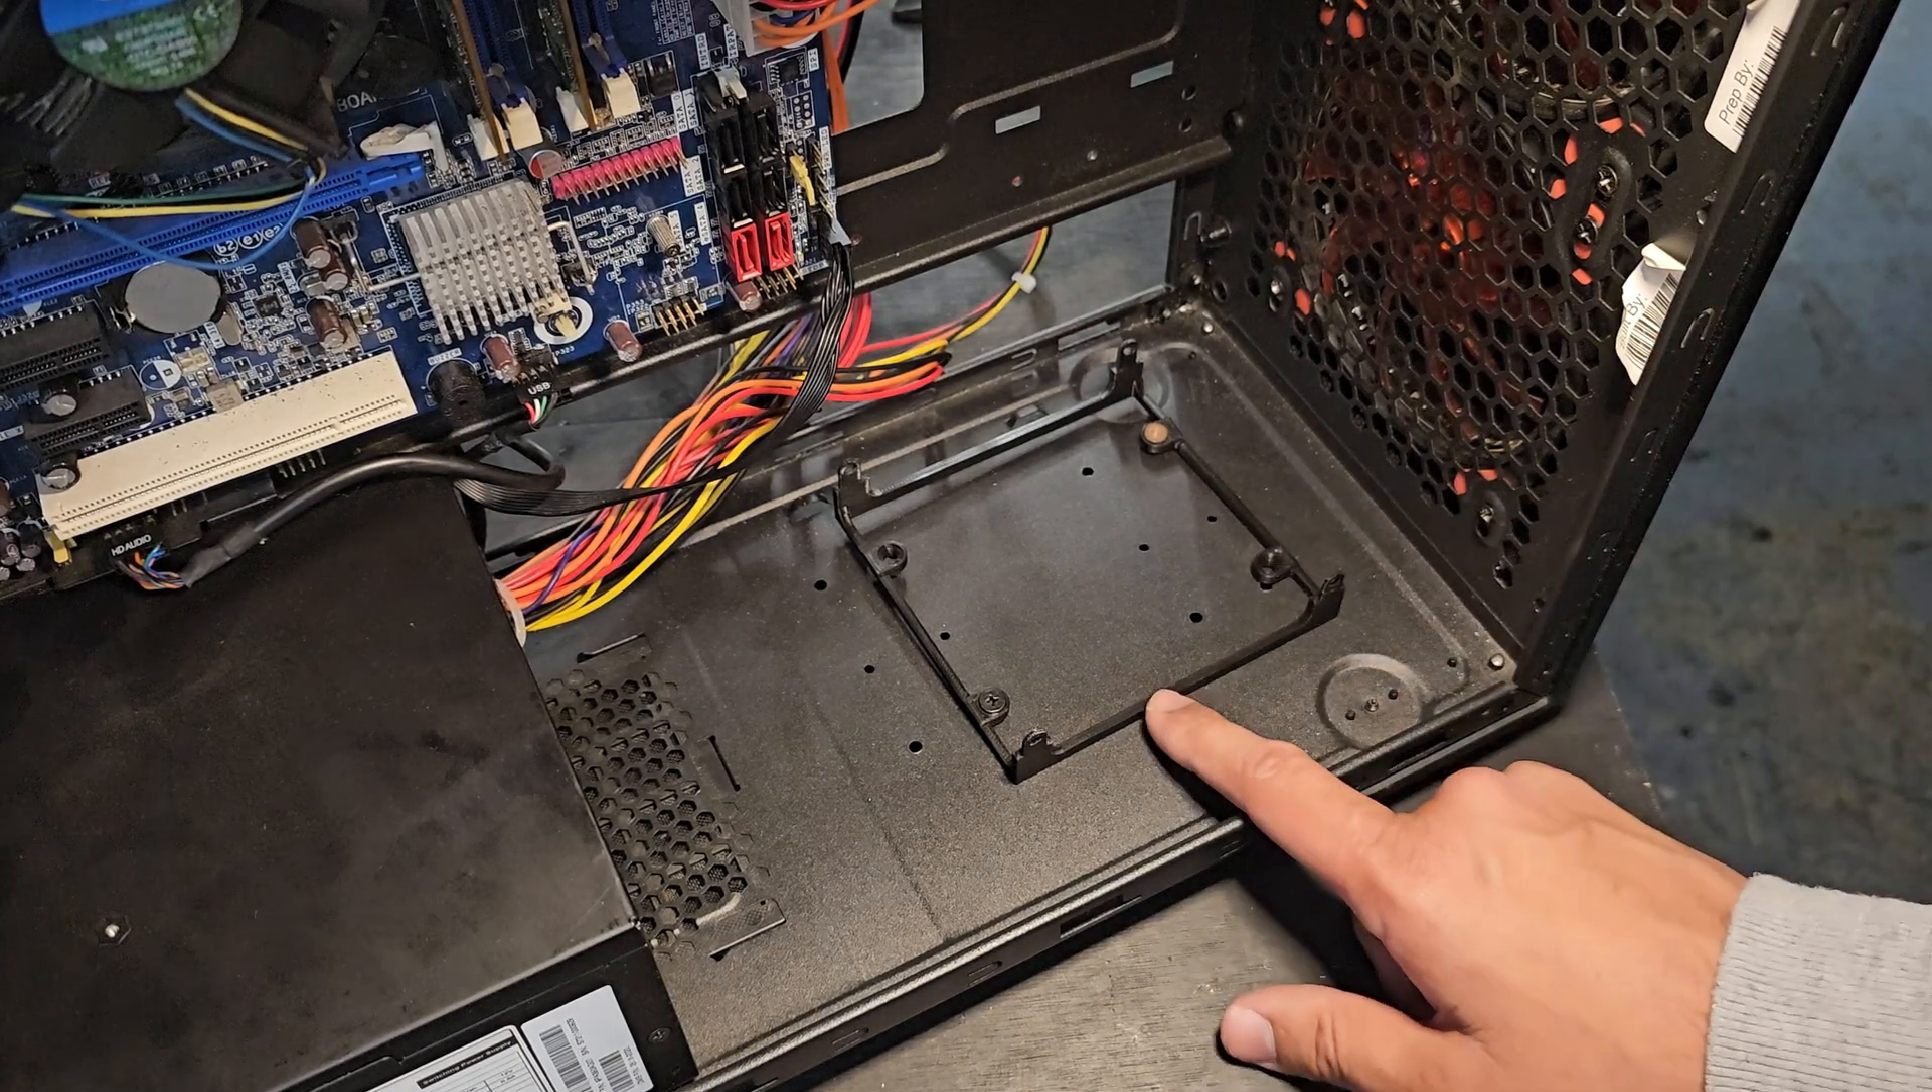So i put the base plate in i 3d printed and i just screwed it in on the bottom of the case and you can basically use this to build a tower of hard drives as high as you like.